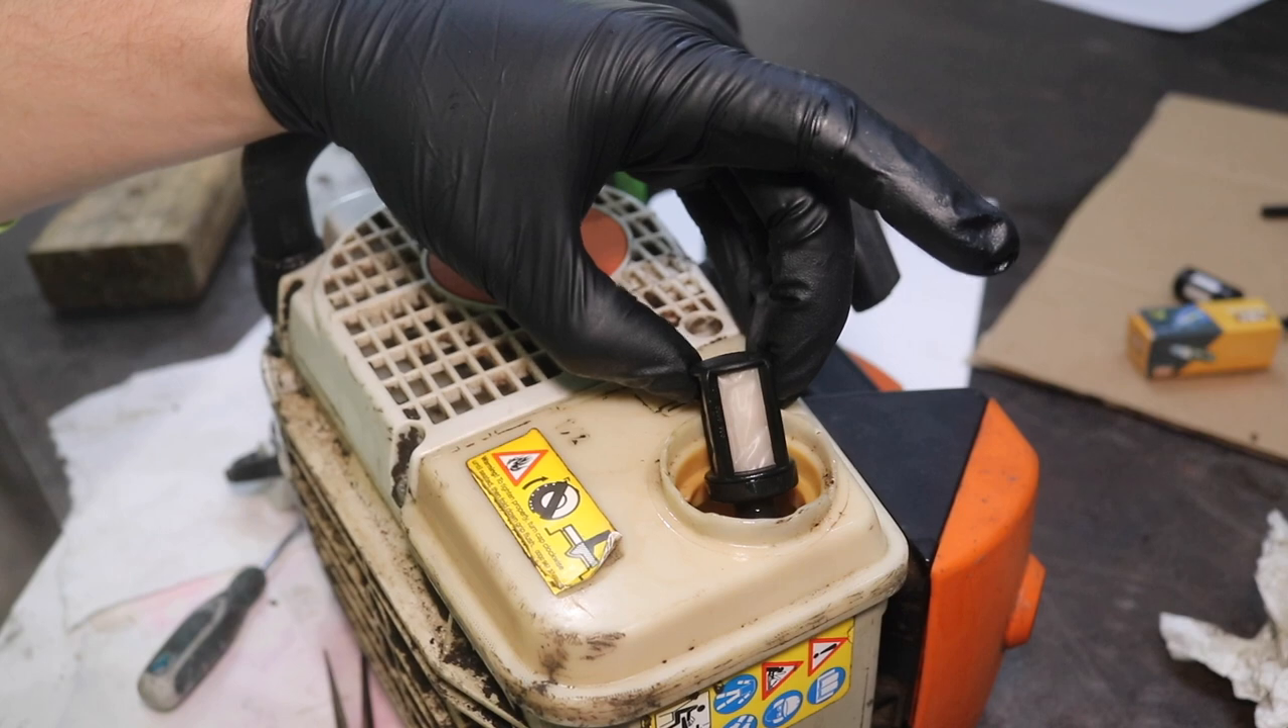After a little bit of fishing, I was able to pull the fuel filter out of the fuel tank.